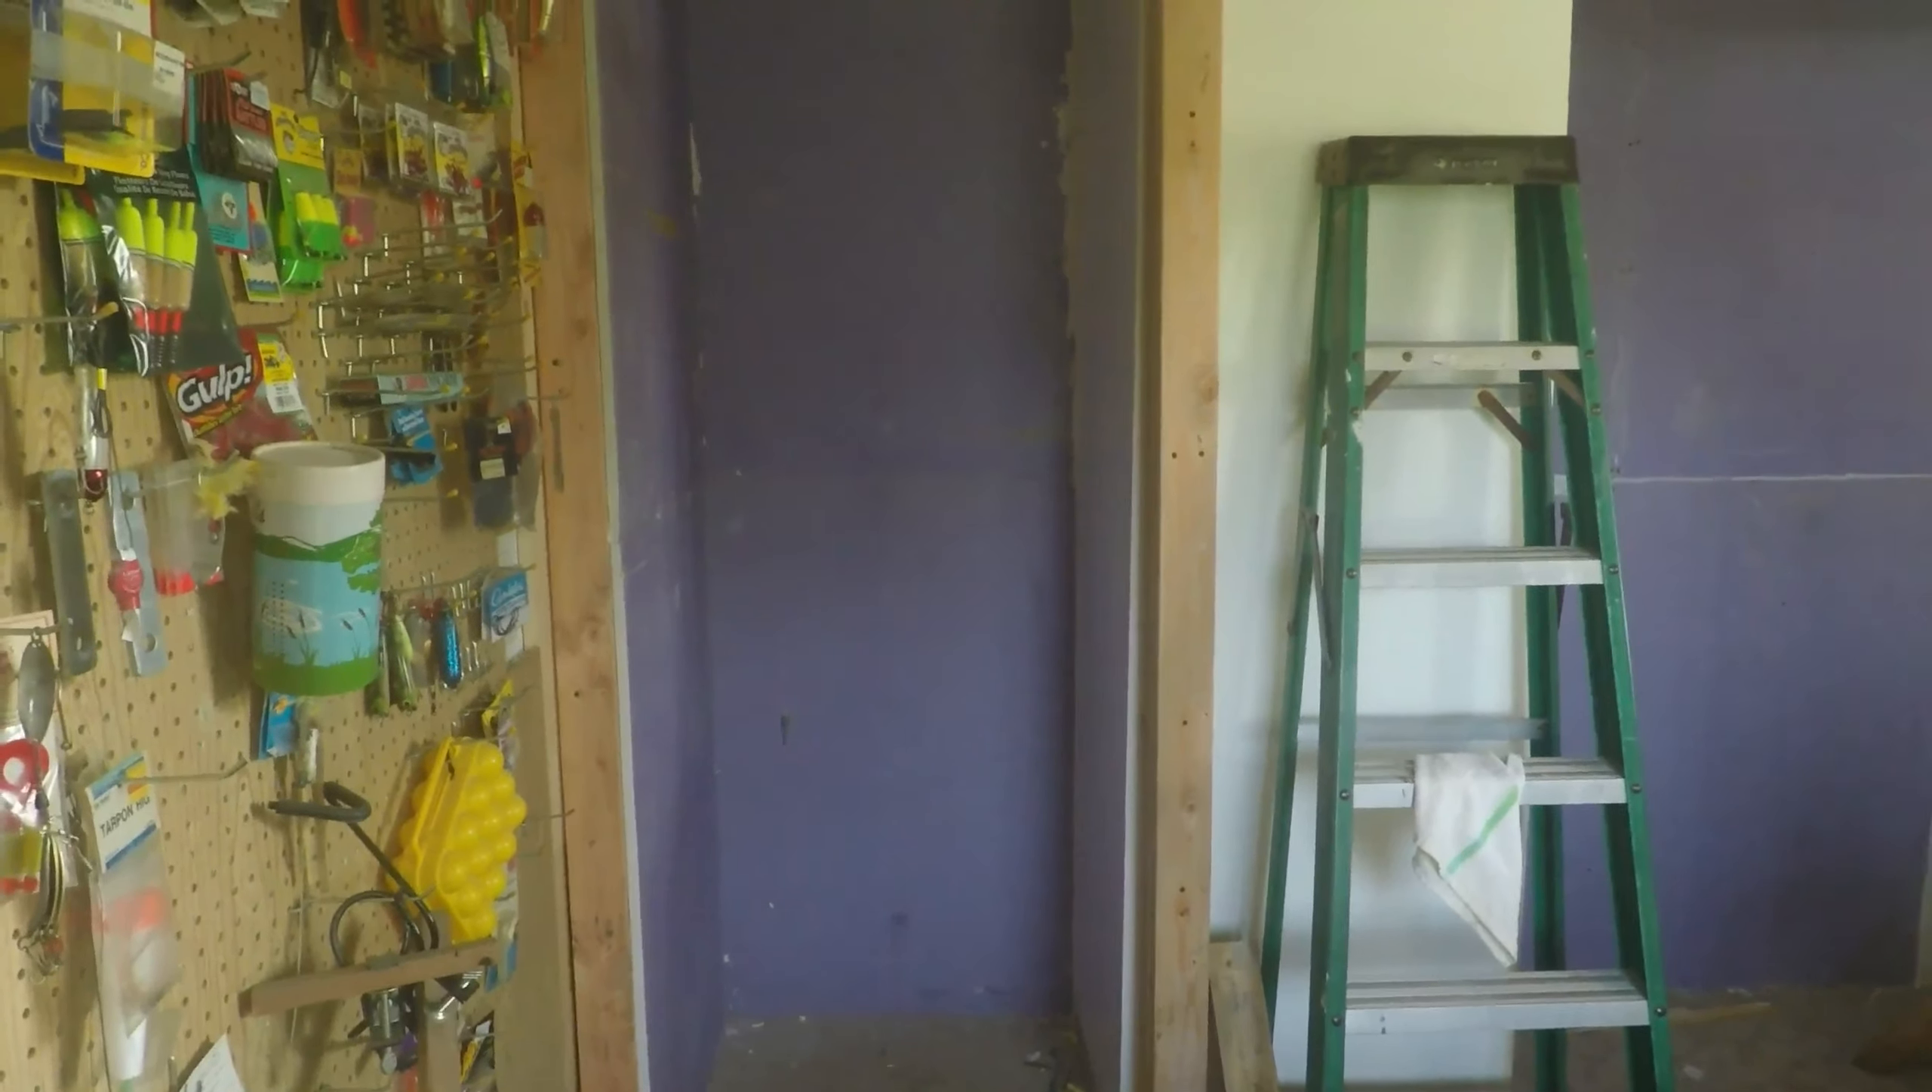So I've got the drywall in here on my closet now this was the wall I was doing earlier and you can see here it's done up to the top and come all the way down.